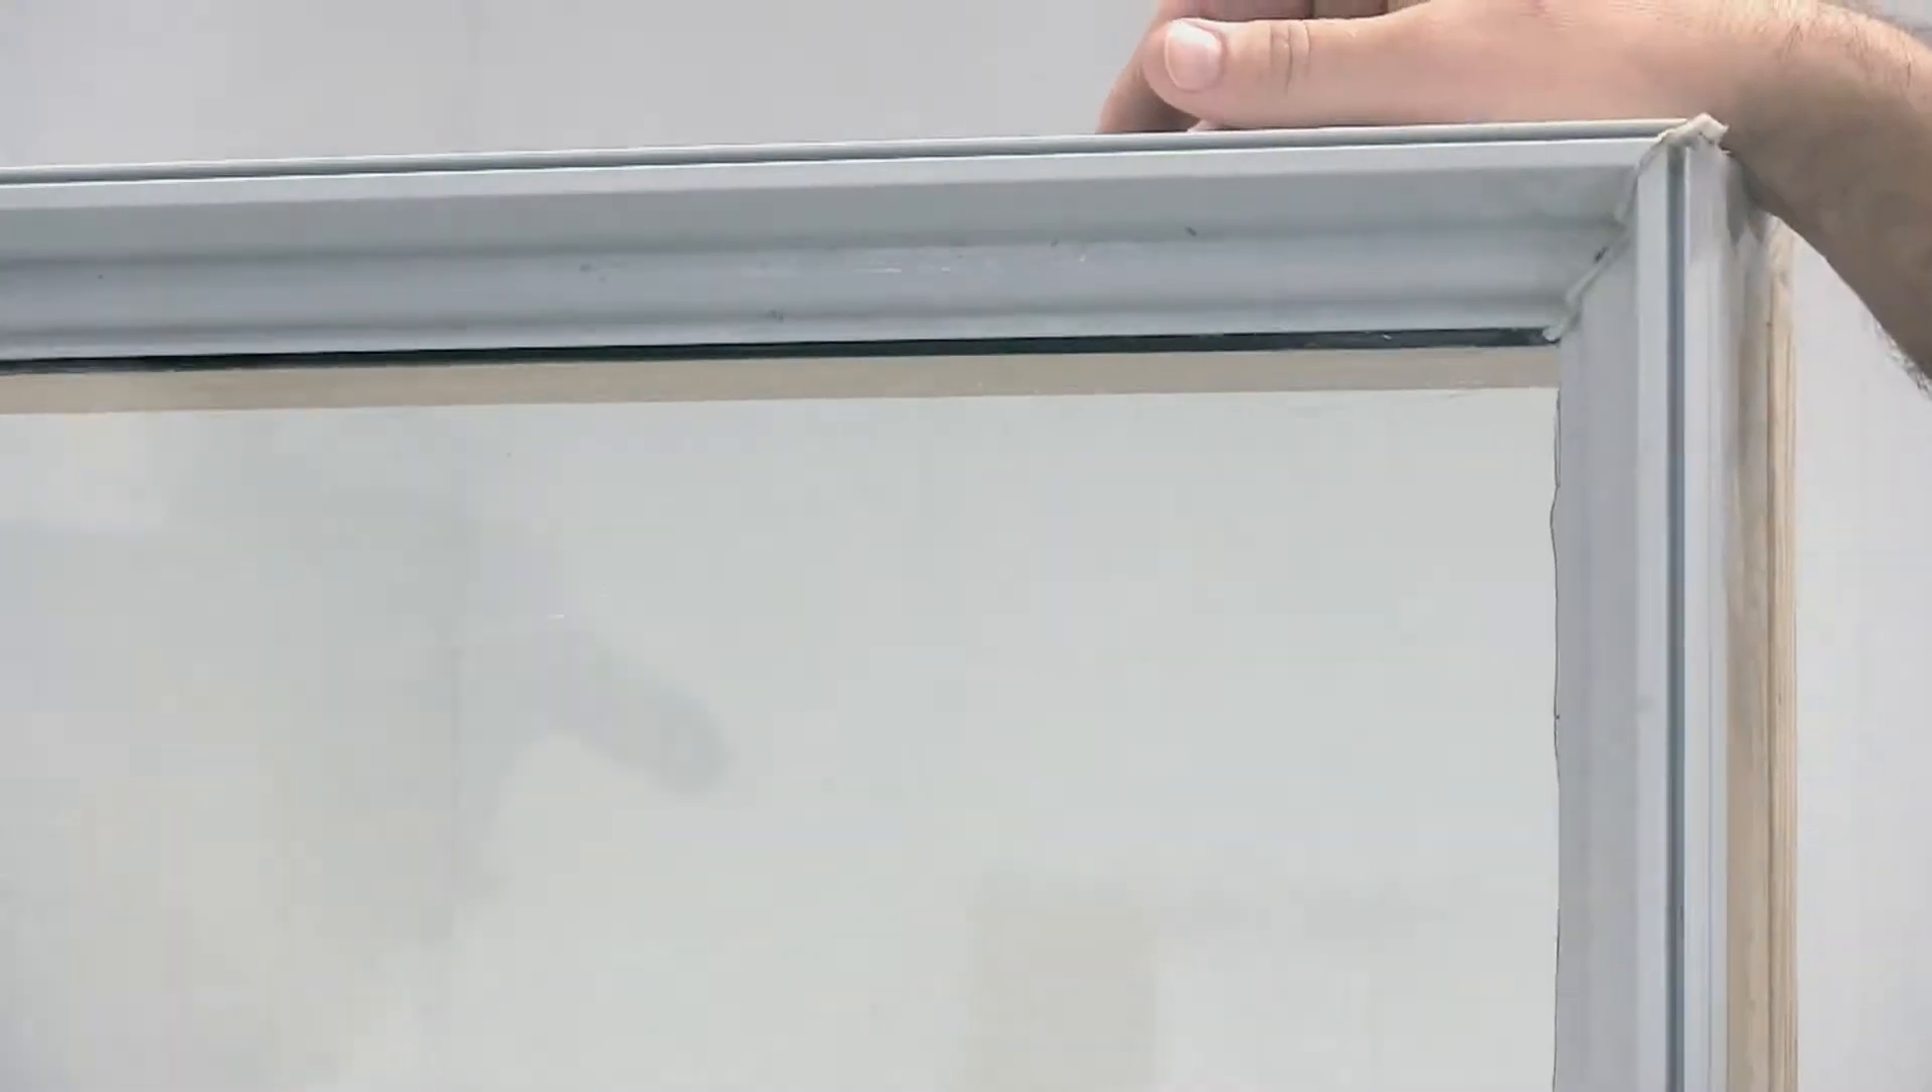Your glass is now set into place.